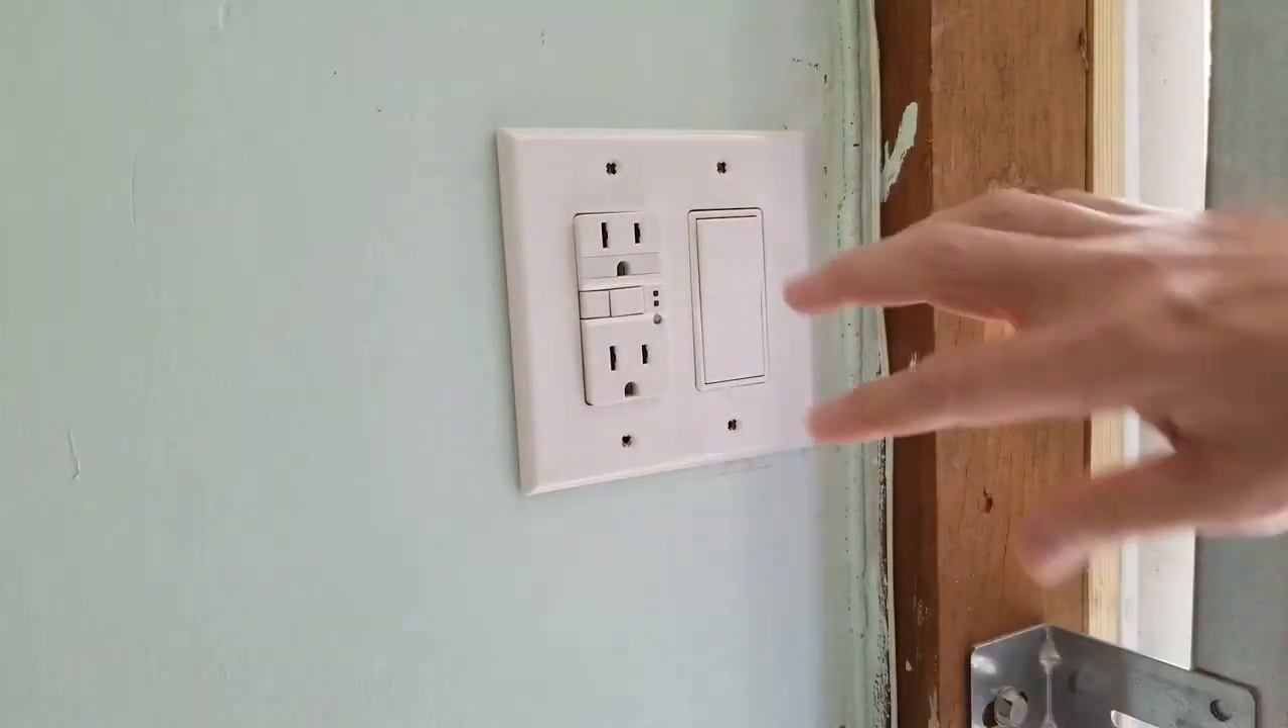Put the receptacle in place we check our fit everything looks good so we're okay to attach screws and we'll finish mounting the wall plate.